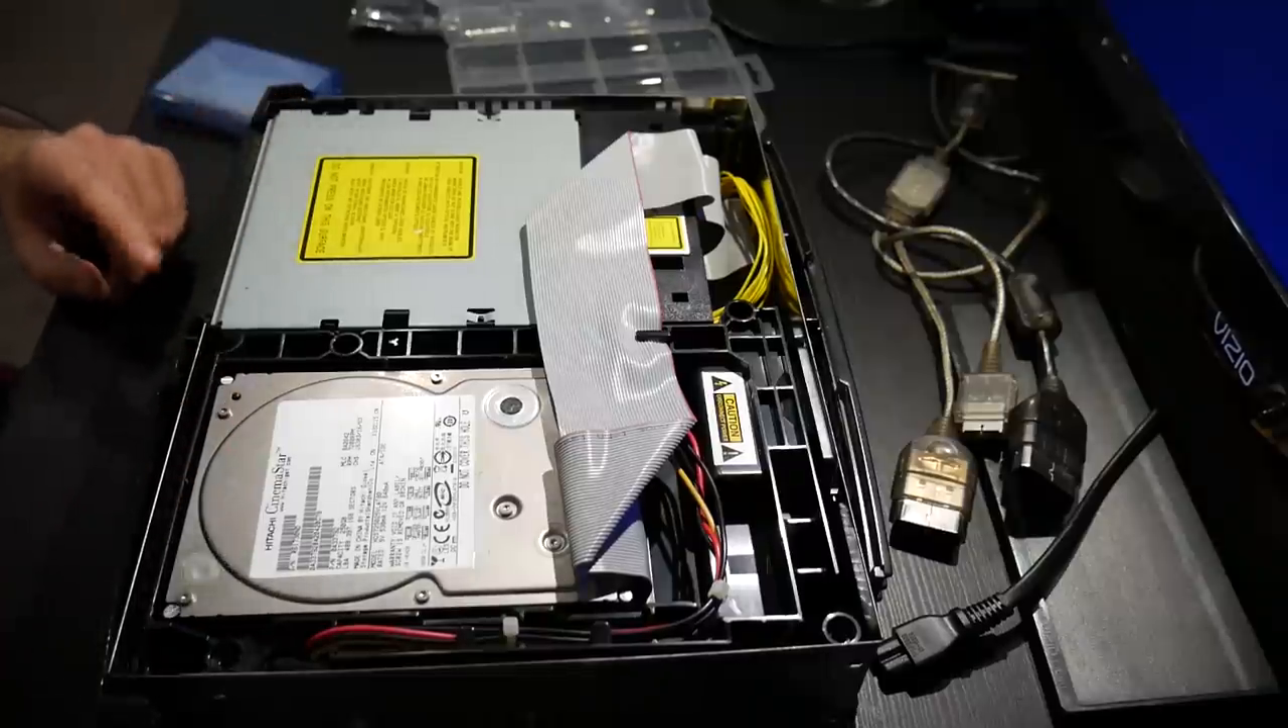So coming right over this is the xbox of course it is not 100 complete because it is sitting here topless which i will install the top of case on here once this video is all done.